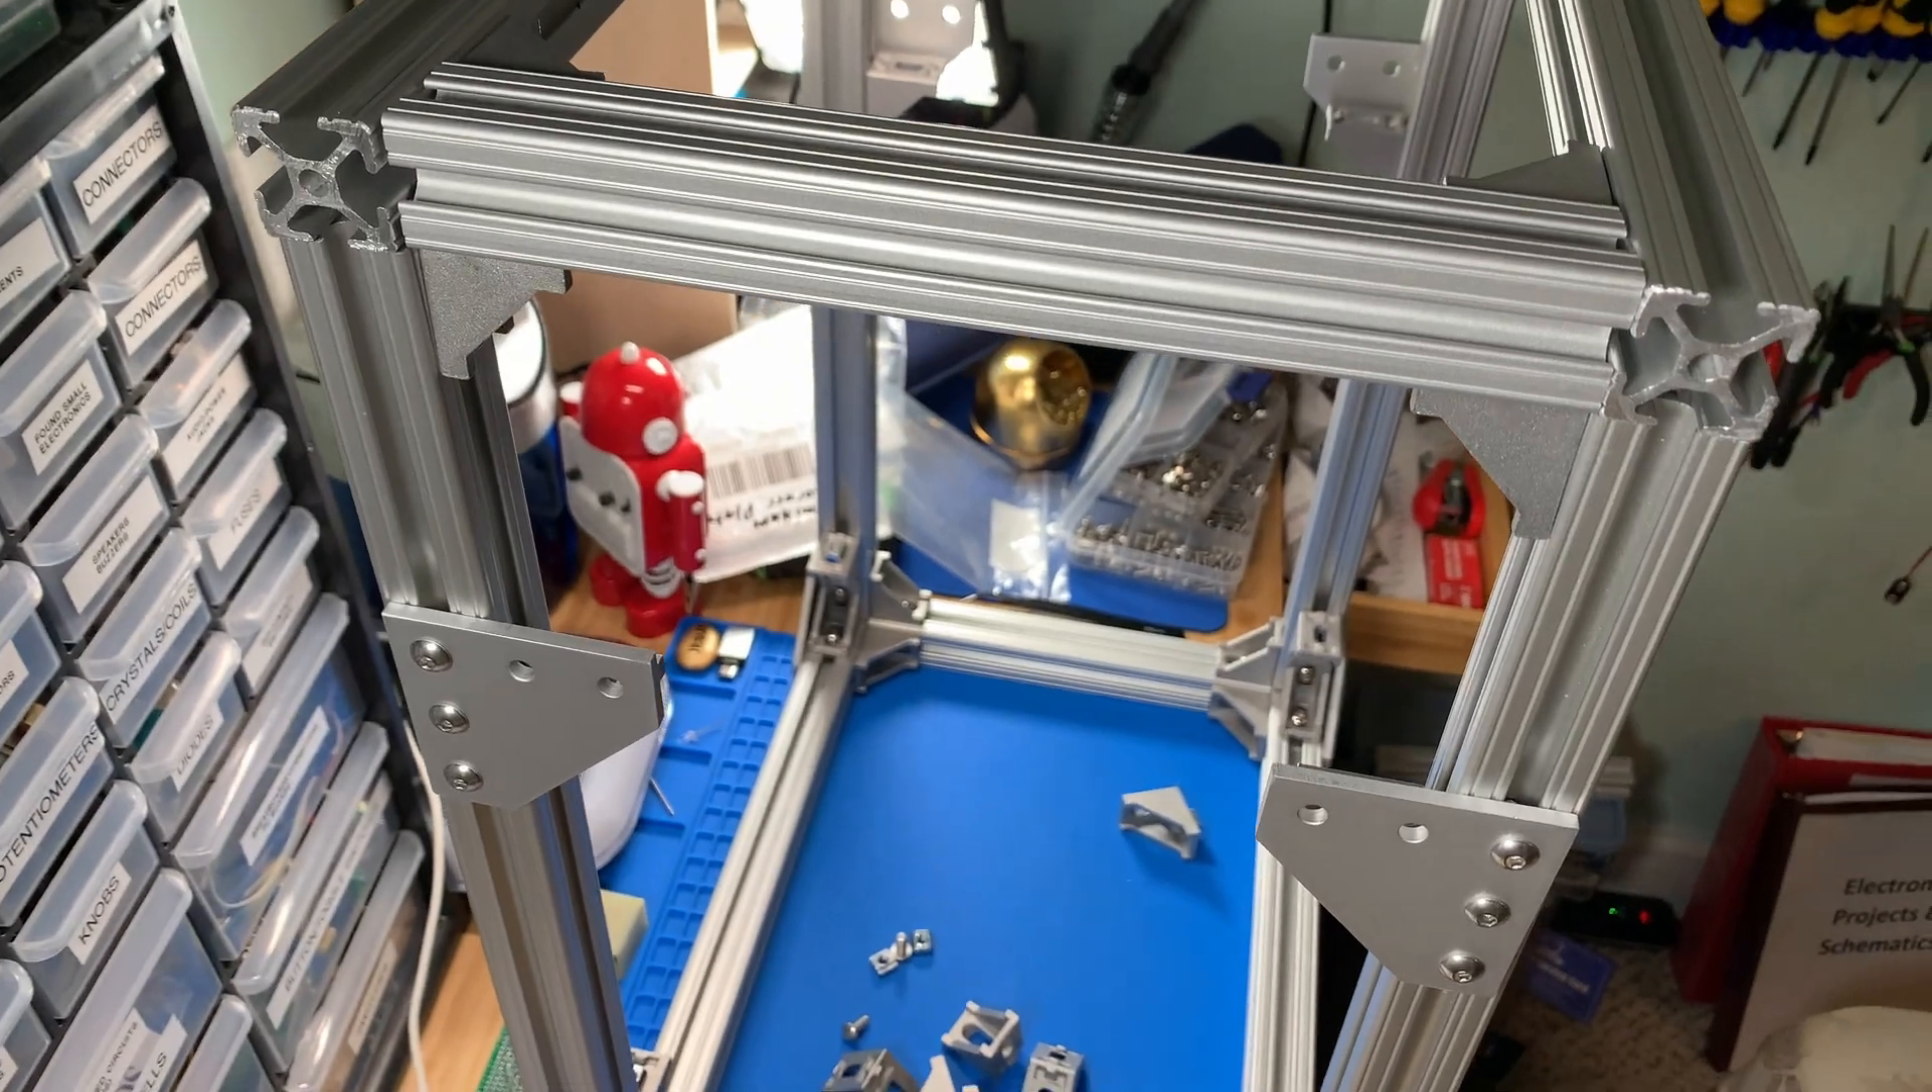The robot chest is constructed for the most part now we do have some parts still to put together of course.